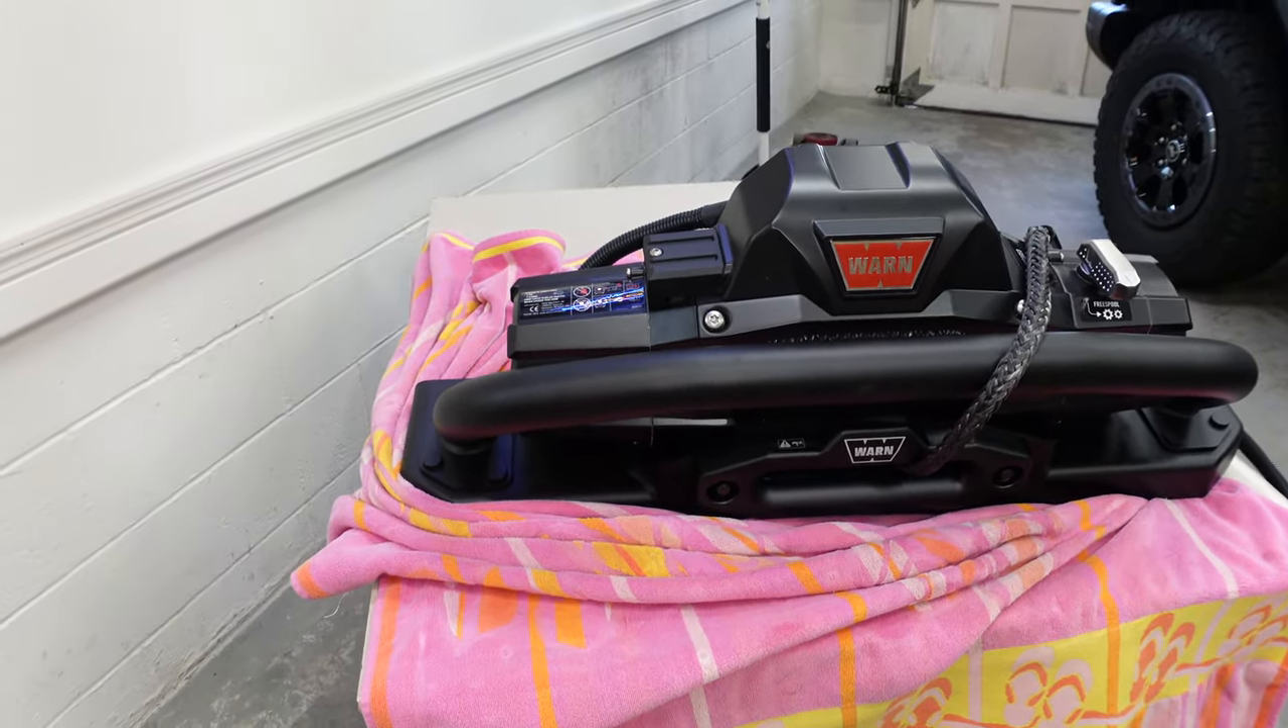The winch and the brush bar, winch plate, all married together.